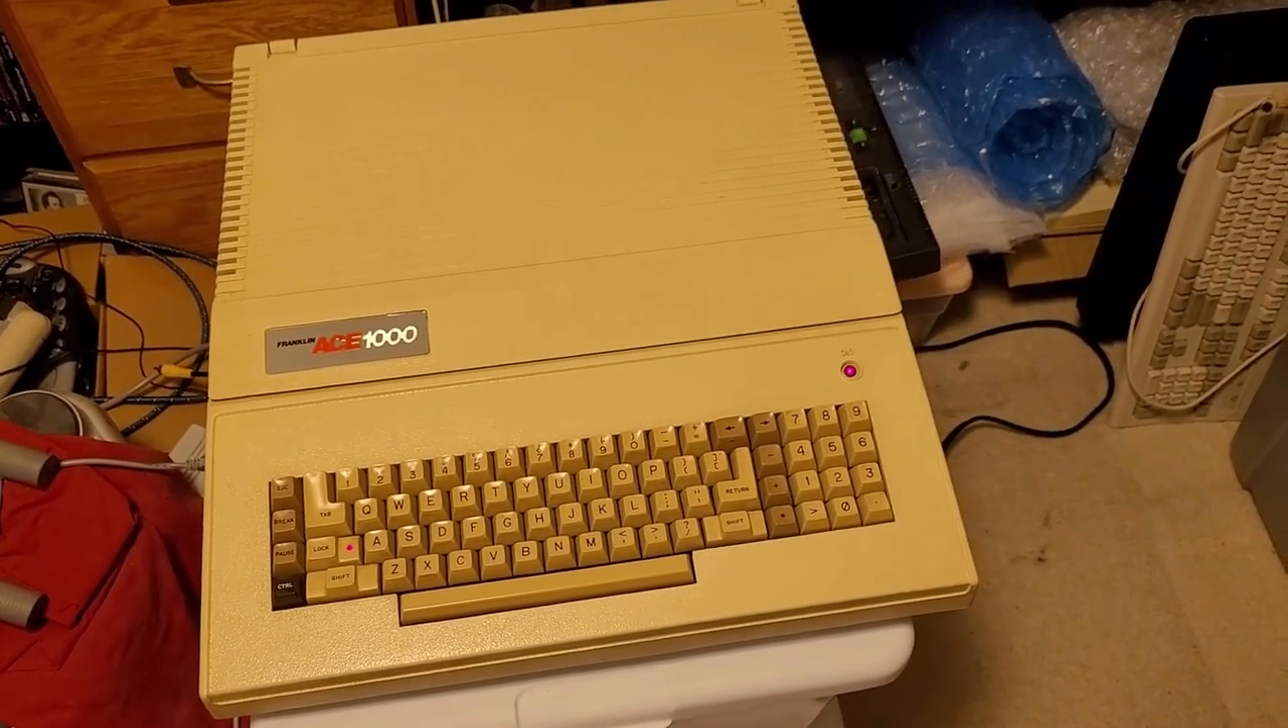Here we have the machine uh all back together.